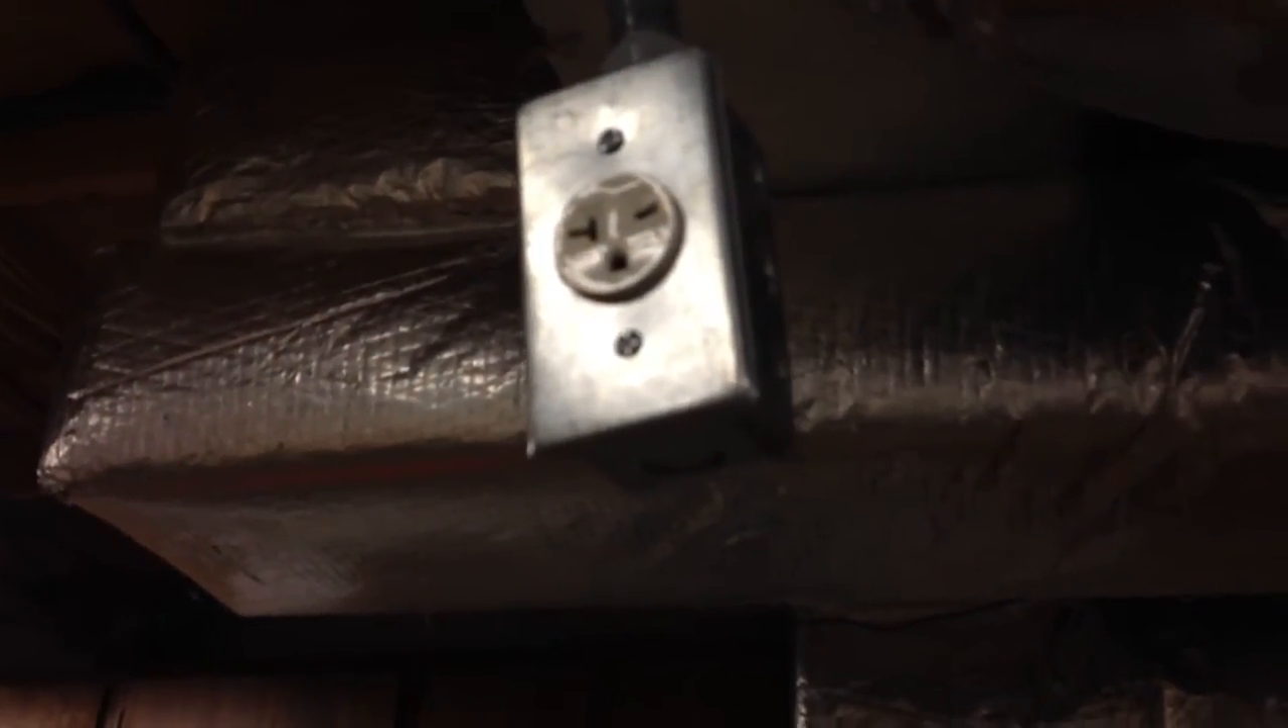My buddy Adam came over and helped me hang this 220 plug.